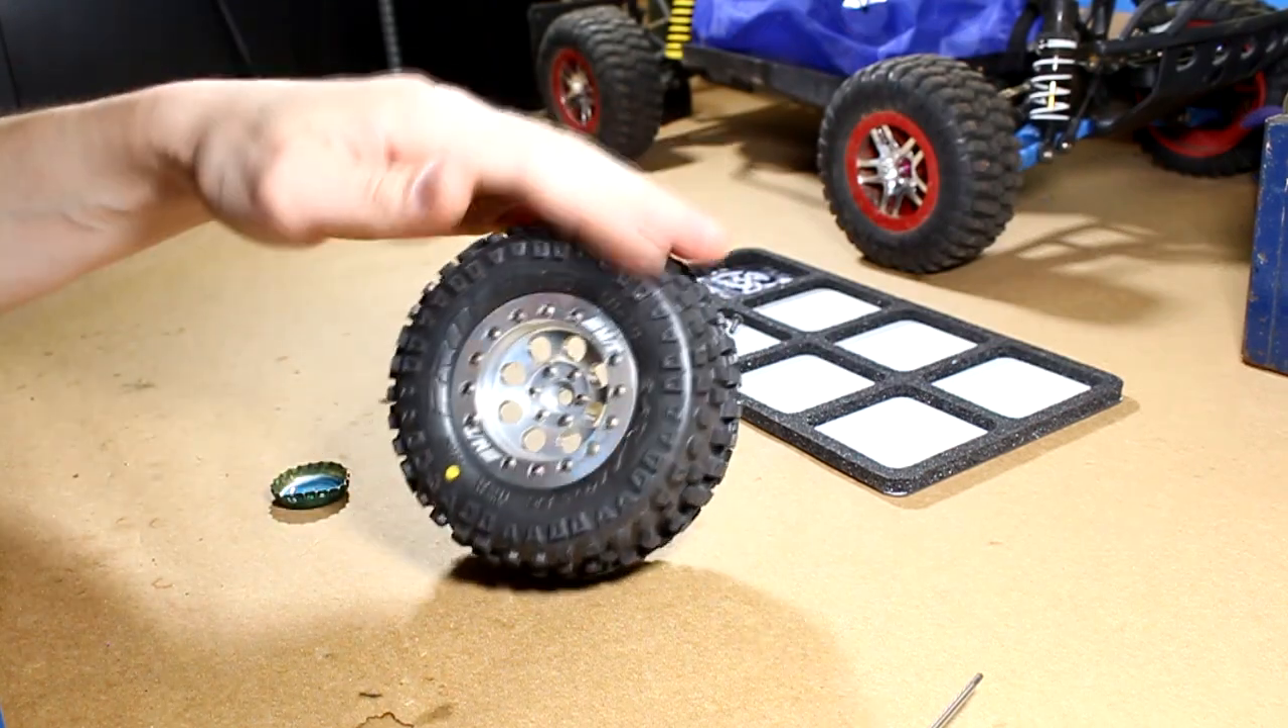All right, now you've got your tire mounted to your beadlock wheel.